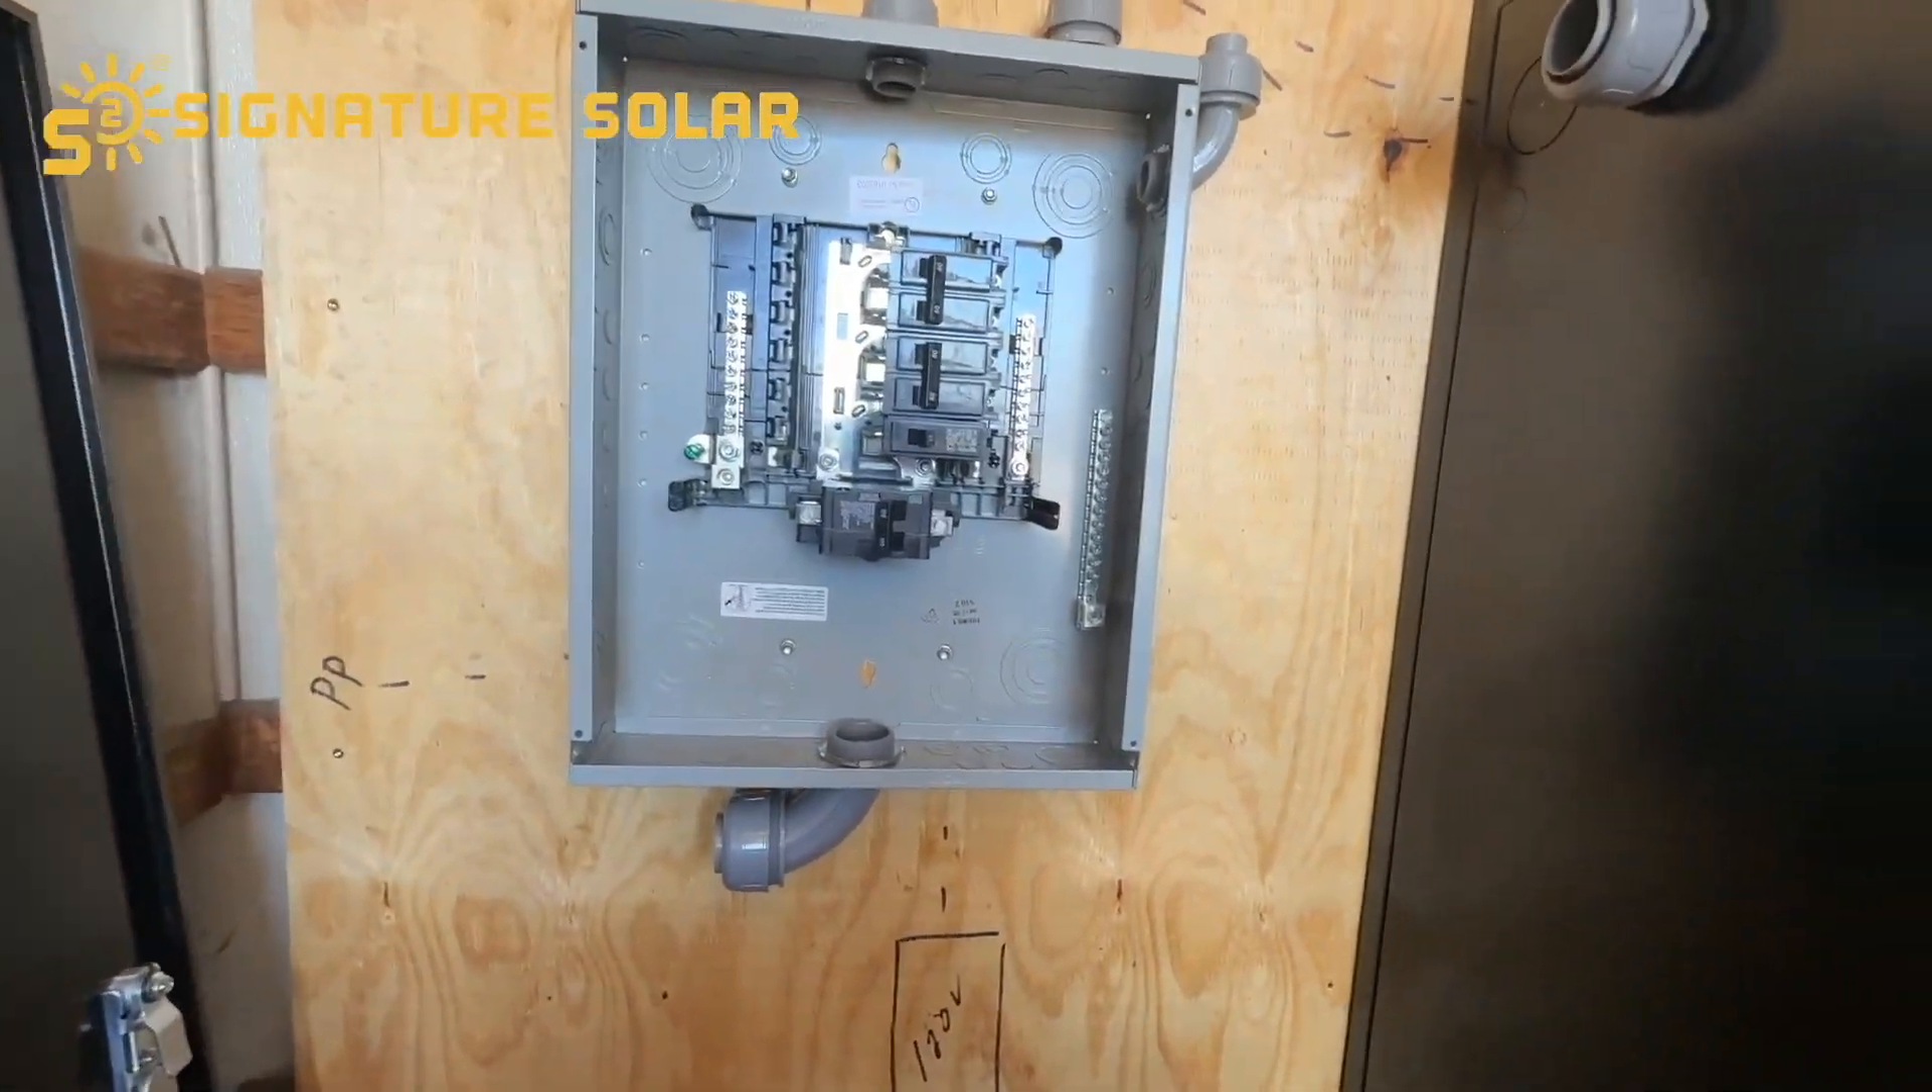All right and this is the sub panel mounted.